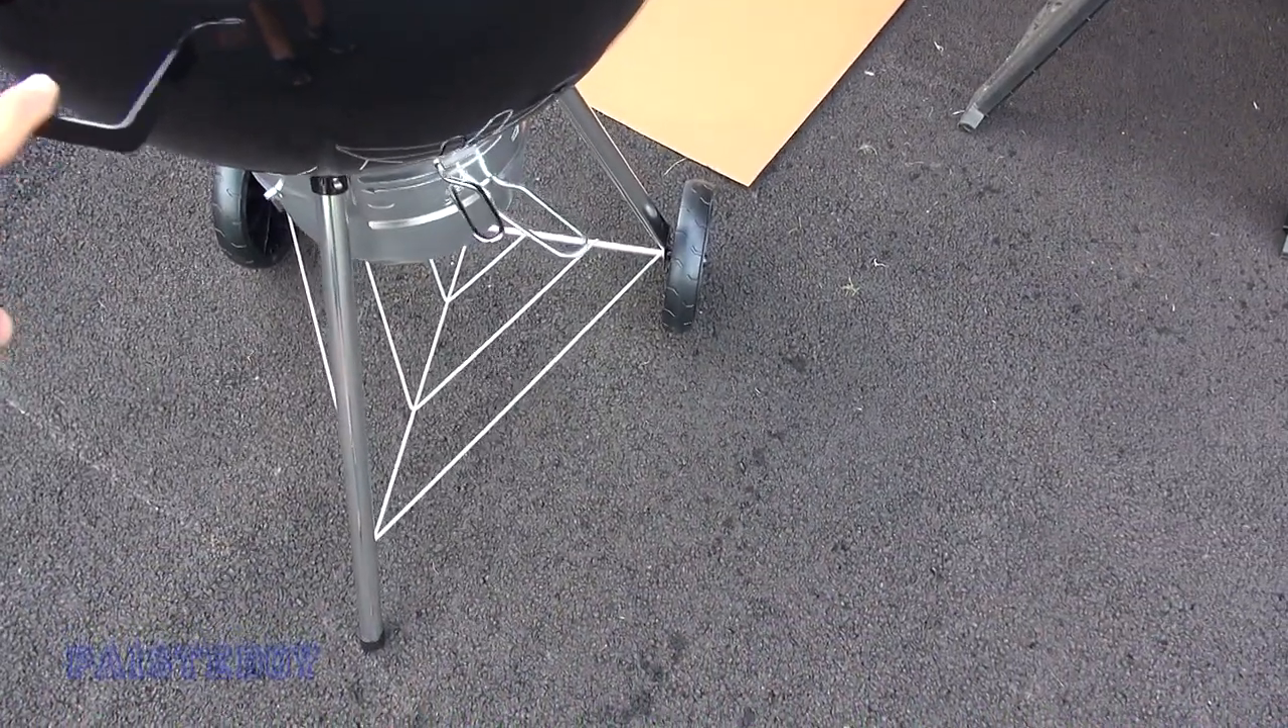Base is fully assembled.